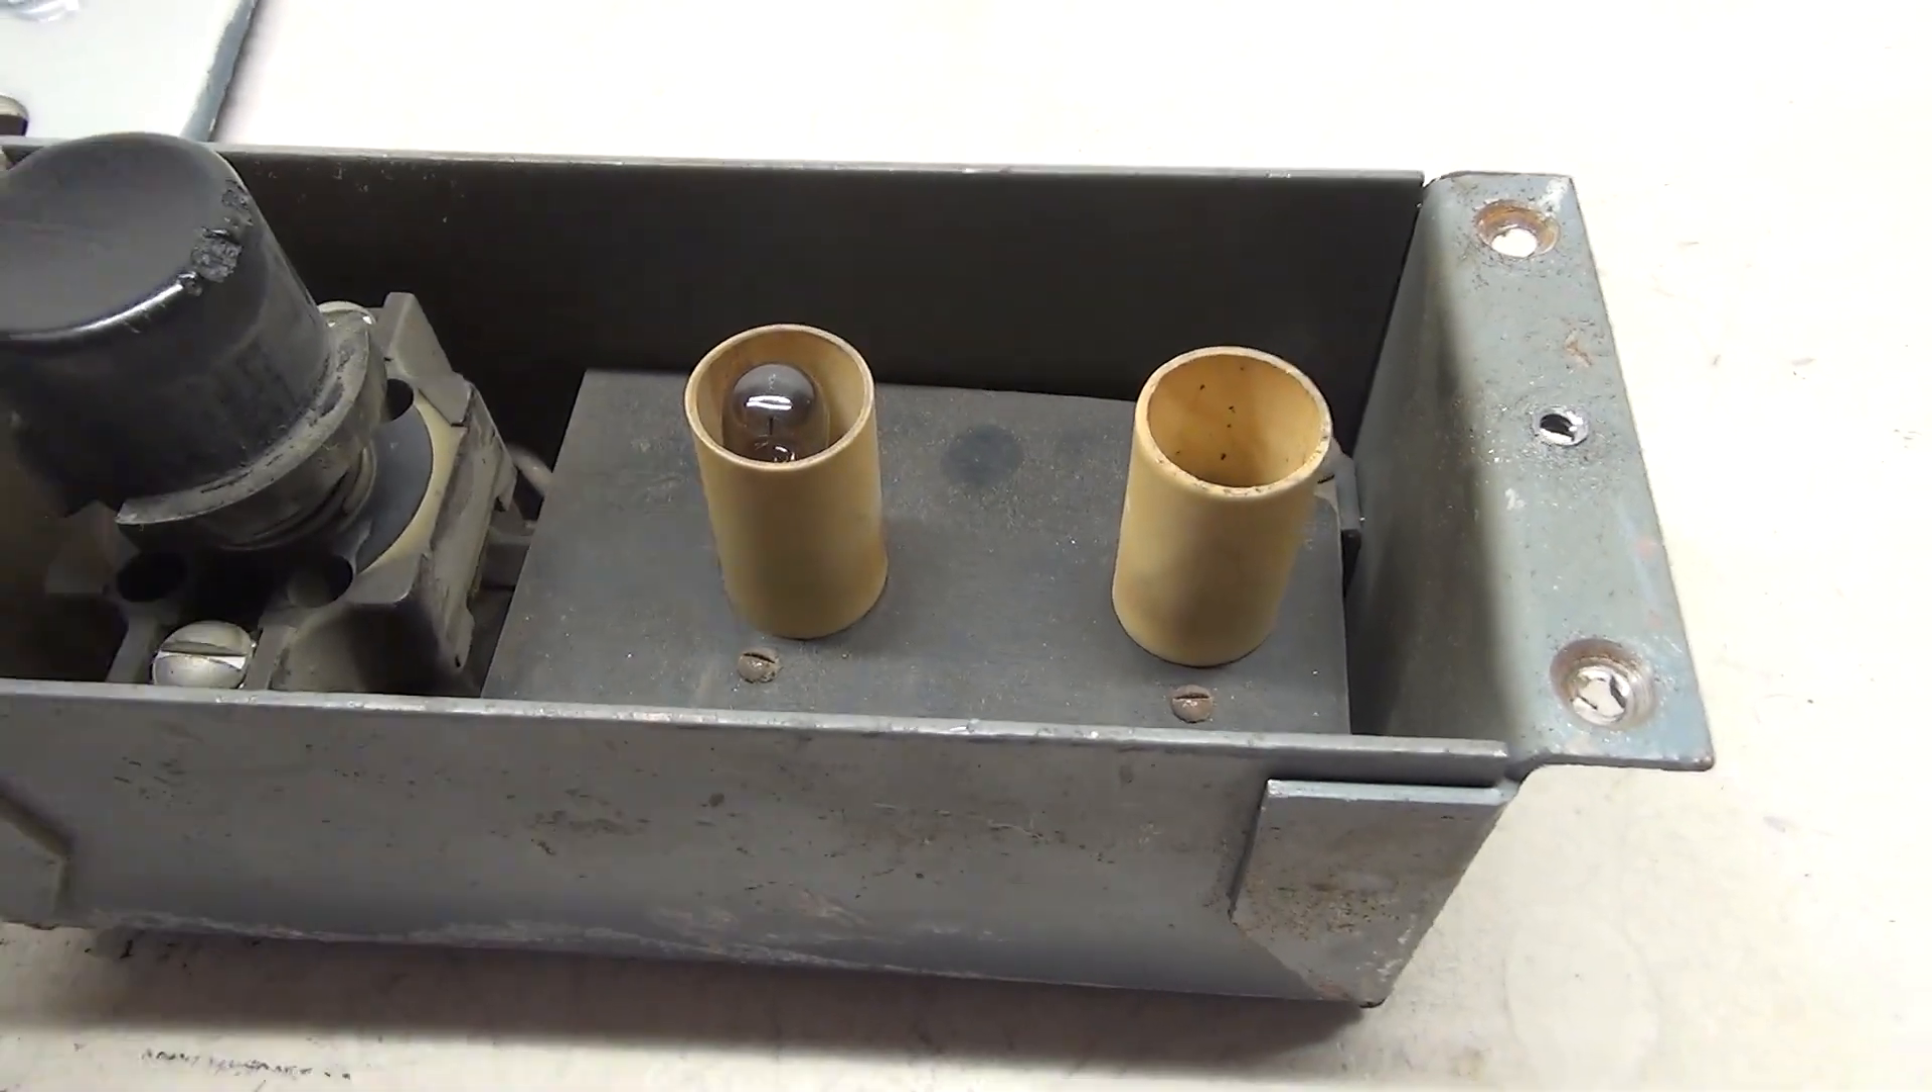So these lights are mounted to the plate and you can see here how they are mounted.